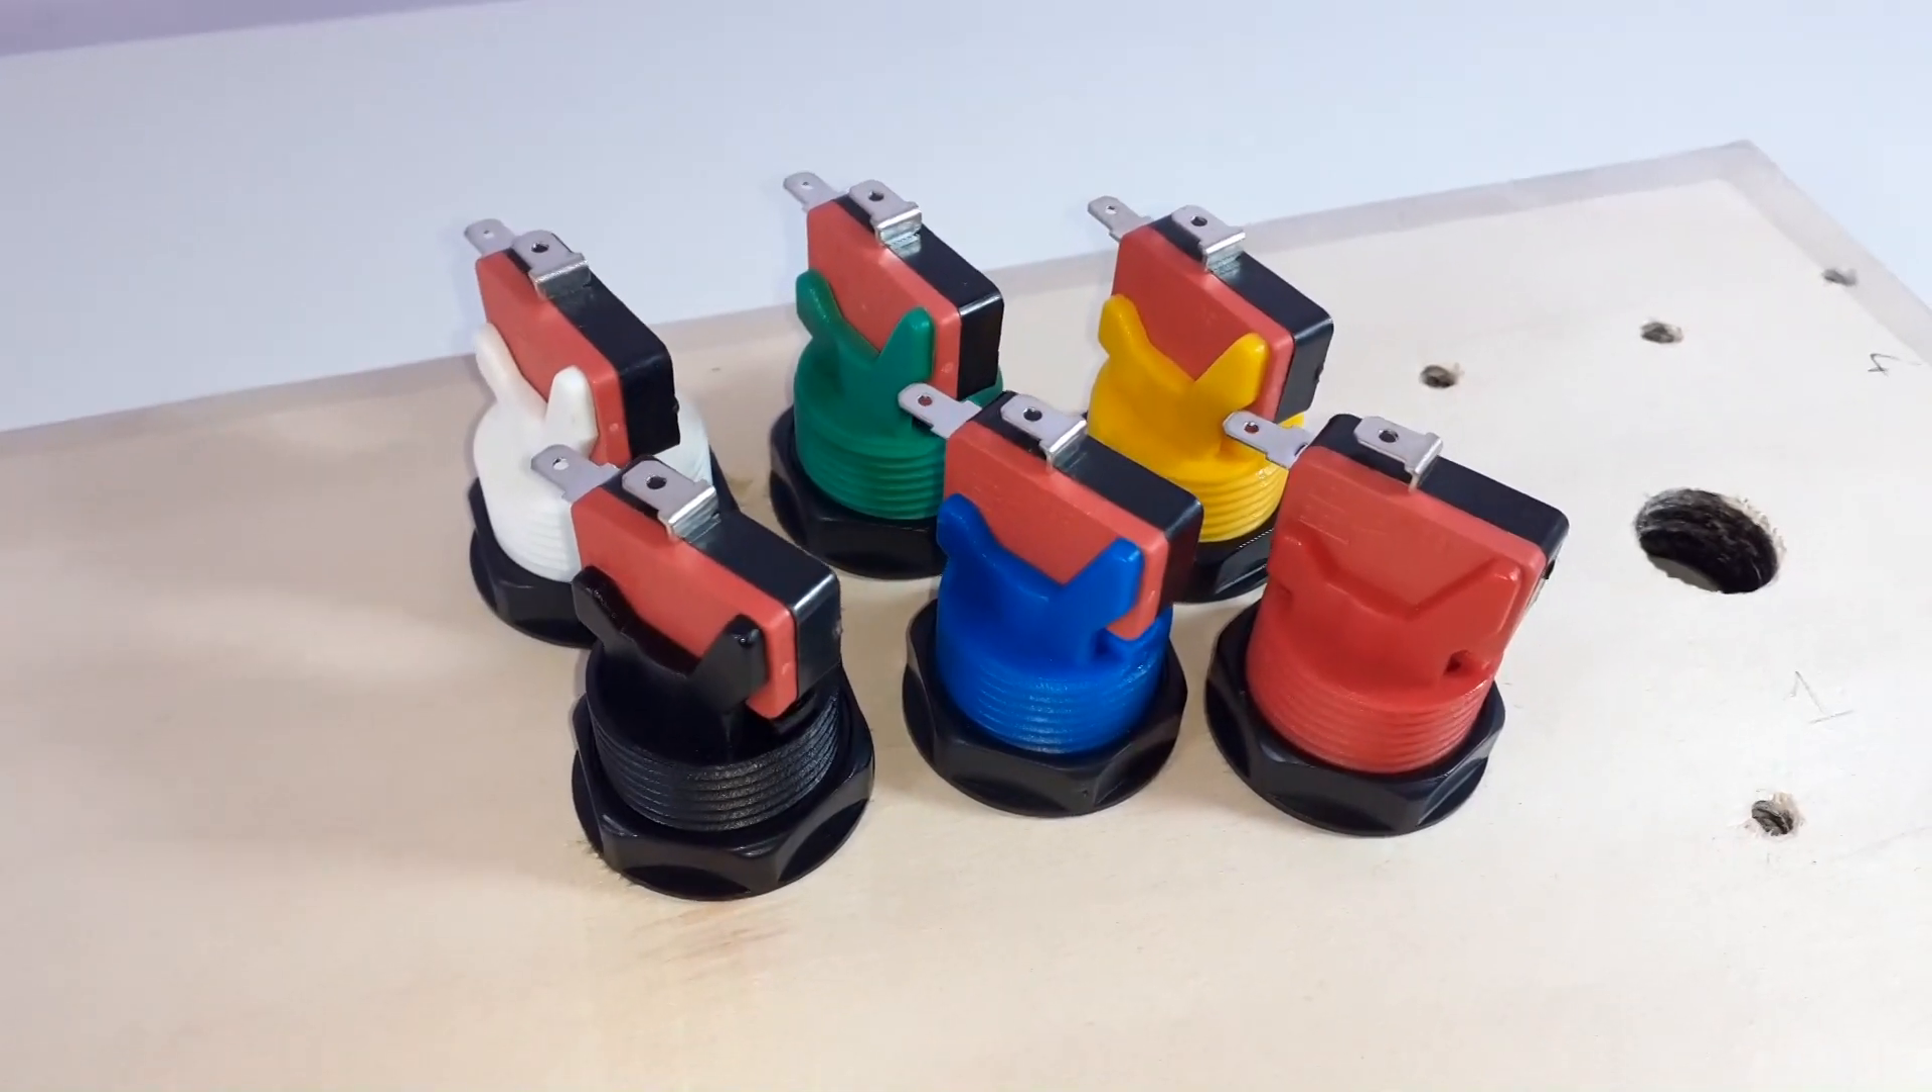Ed ecco come si presentano tutti i nostri pulsanti completi di microinterruttori.